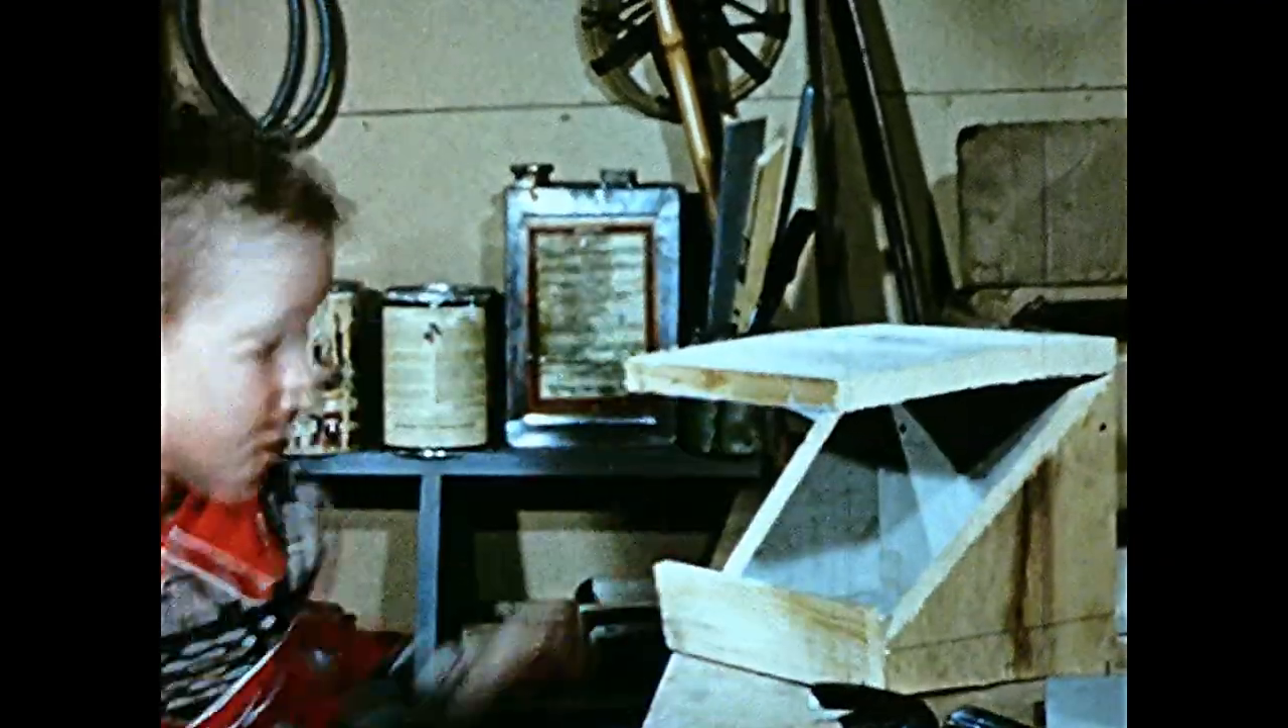Sandy has the roof on his robin shelter too.